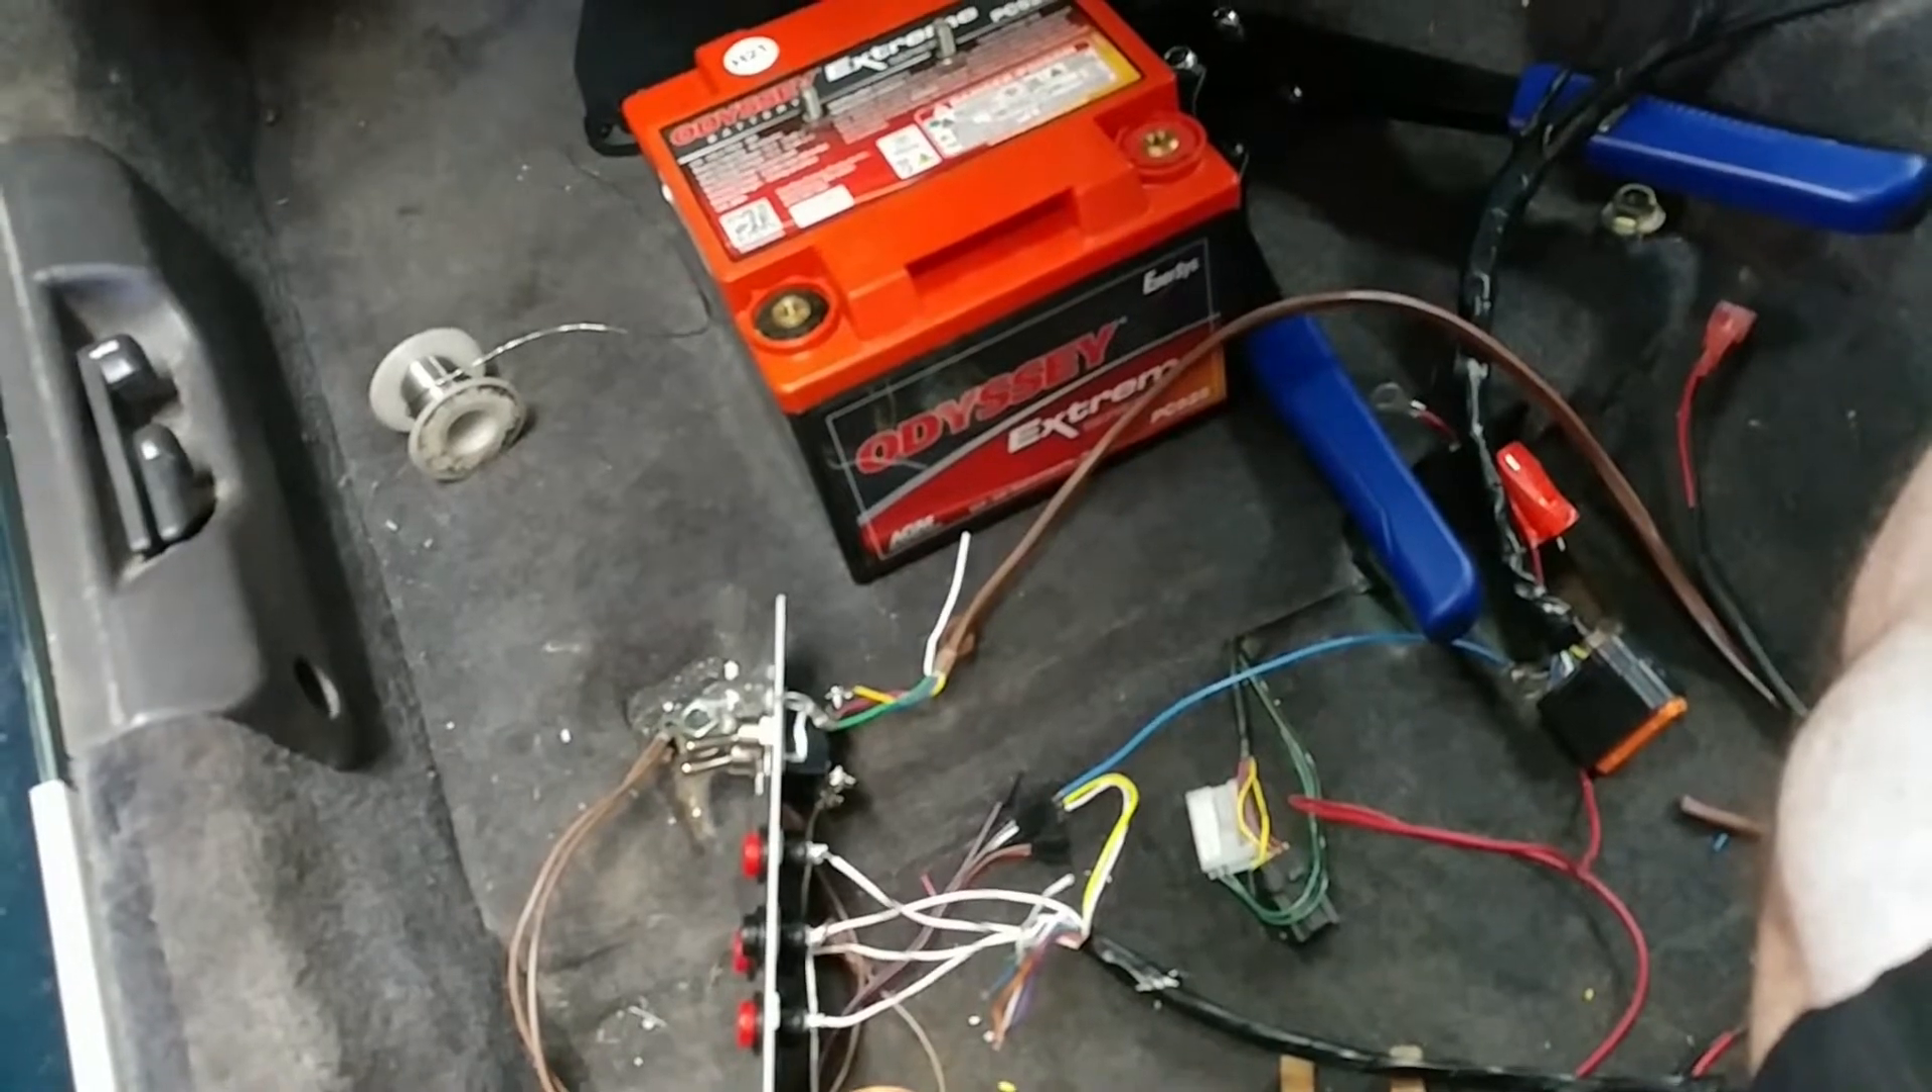I don't have the batteries all wired up yet.